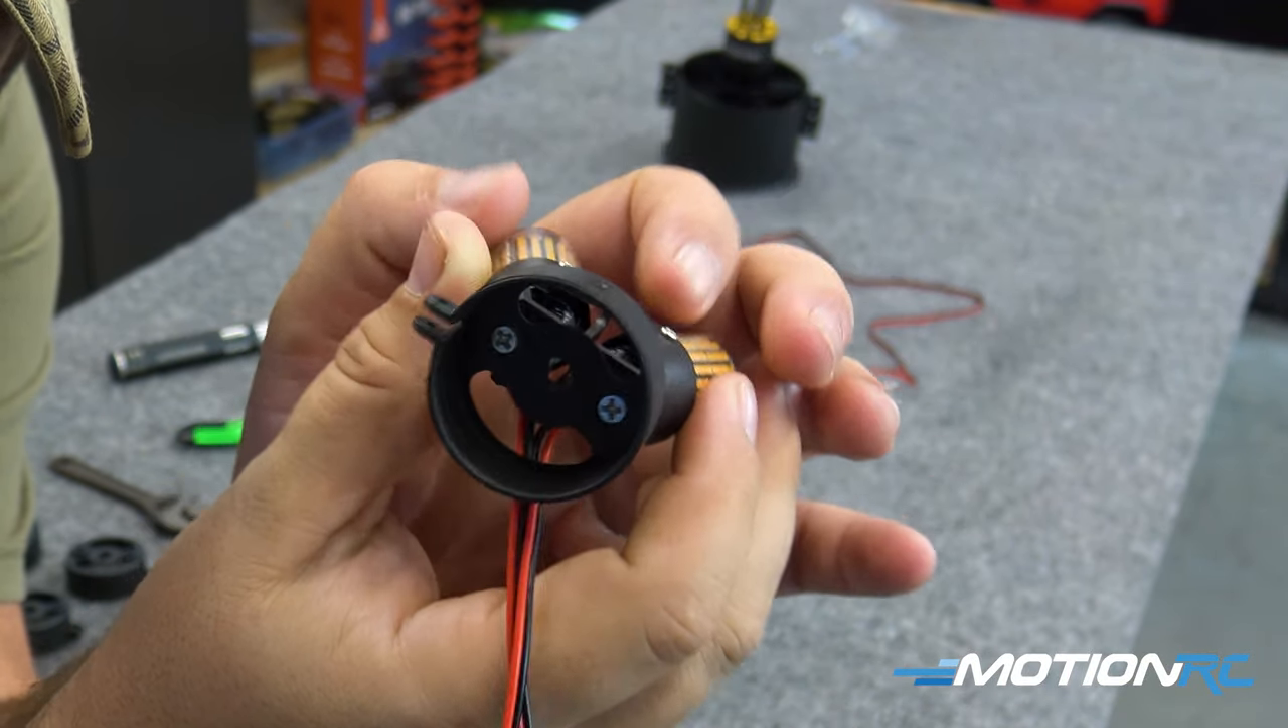Now you can see those two screws and my little plate attached to the afterburner.